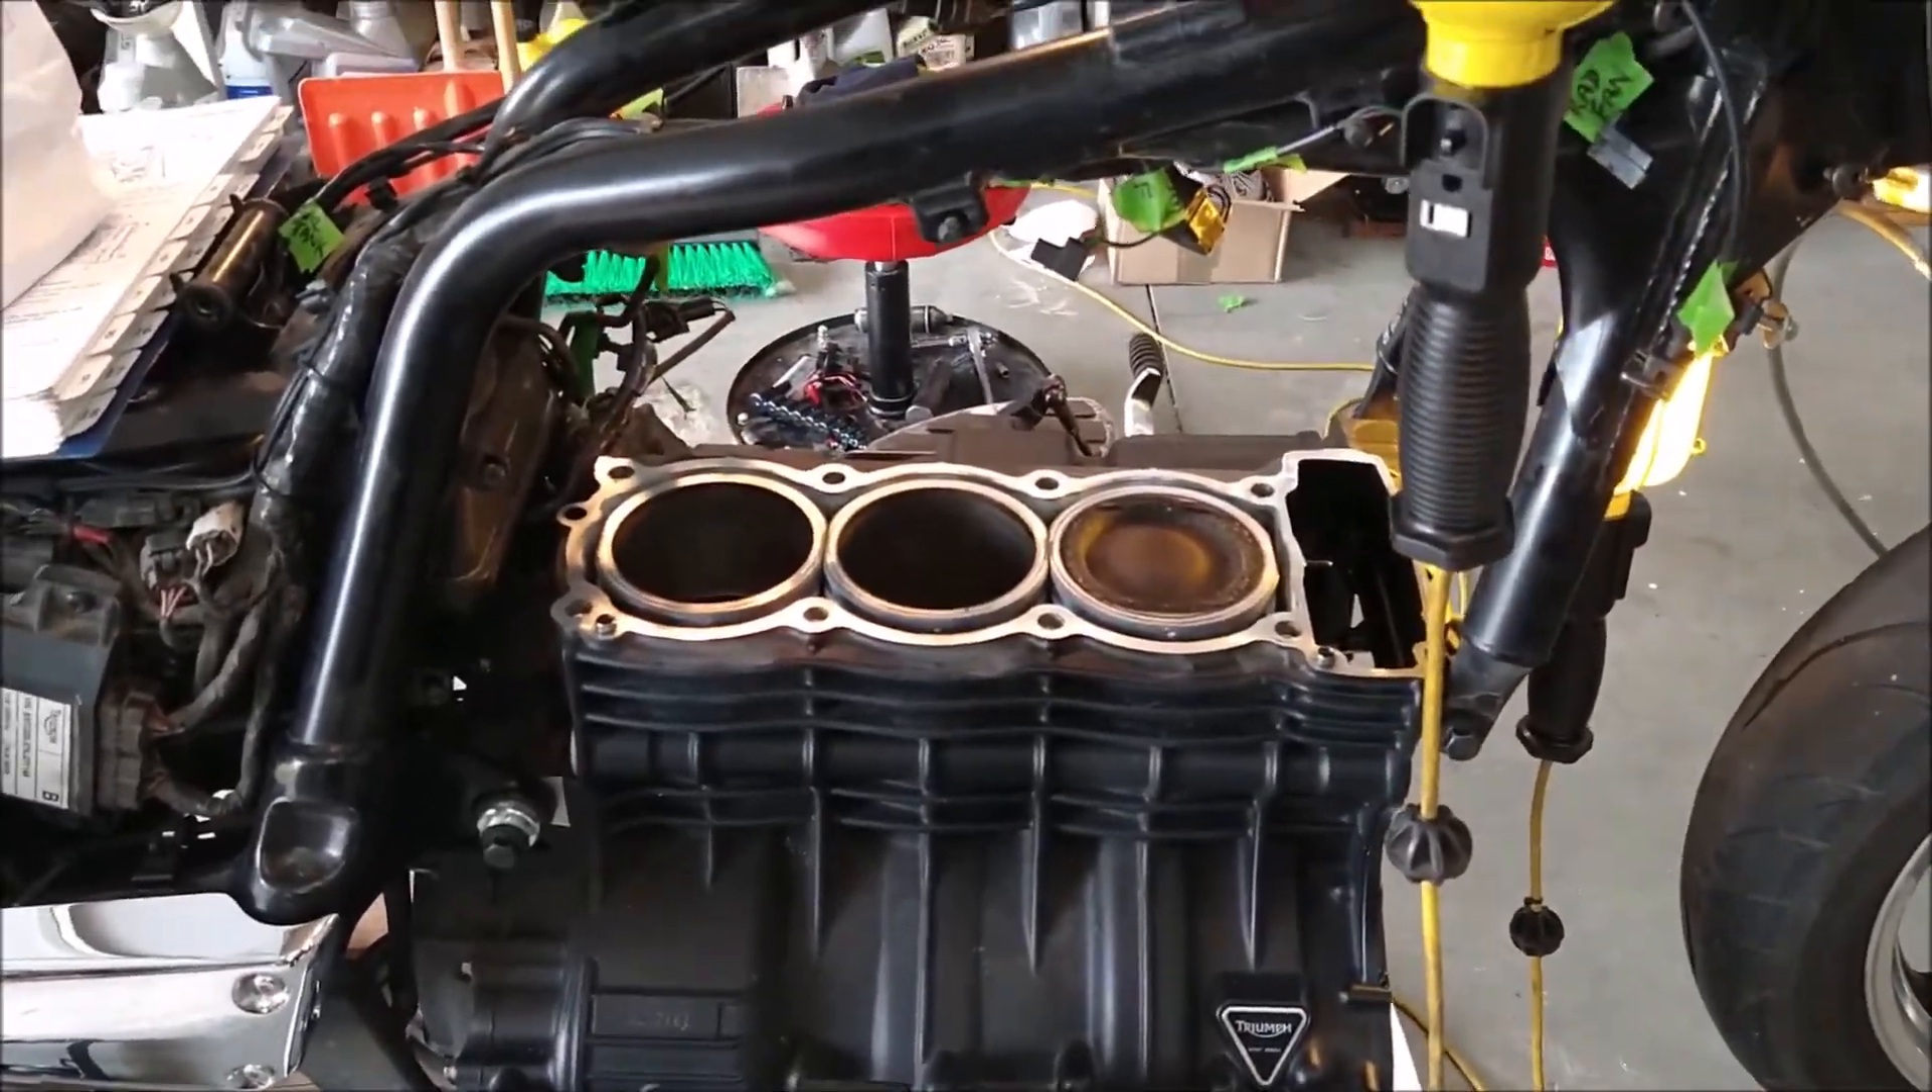It looks like he's got the head removed here.